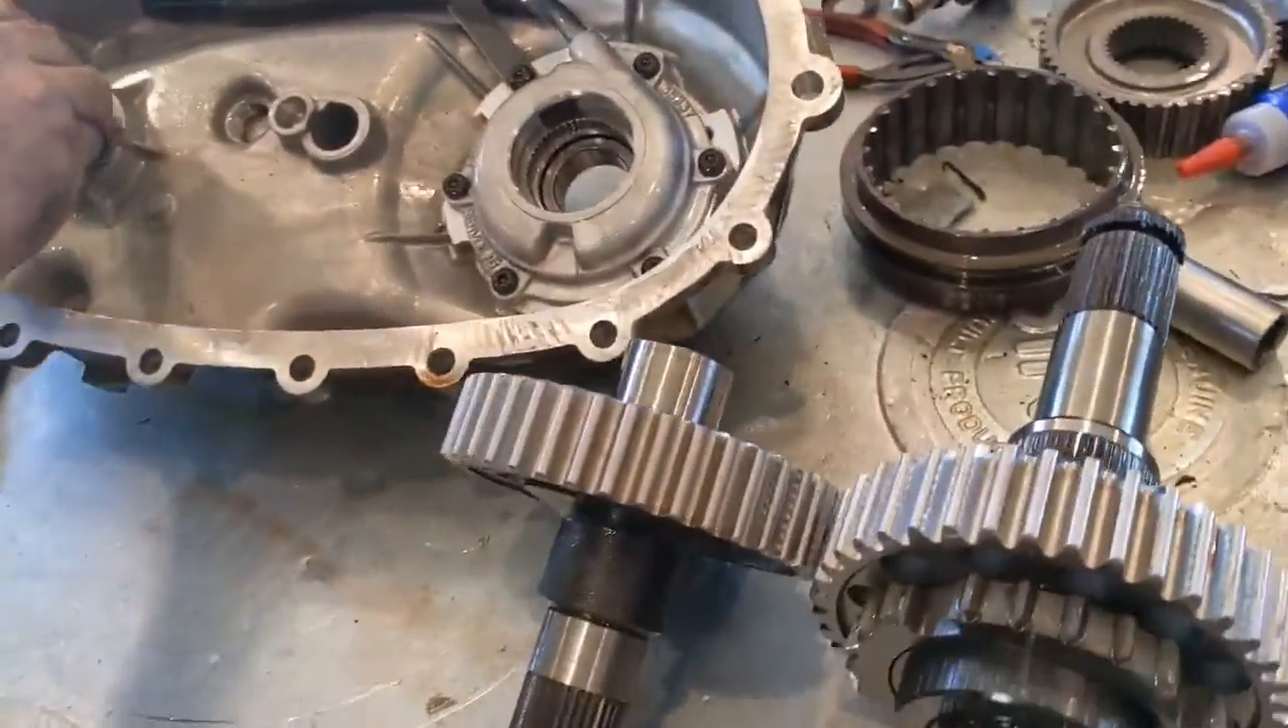So now we have the shafts out.